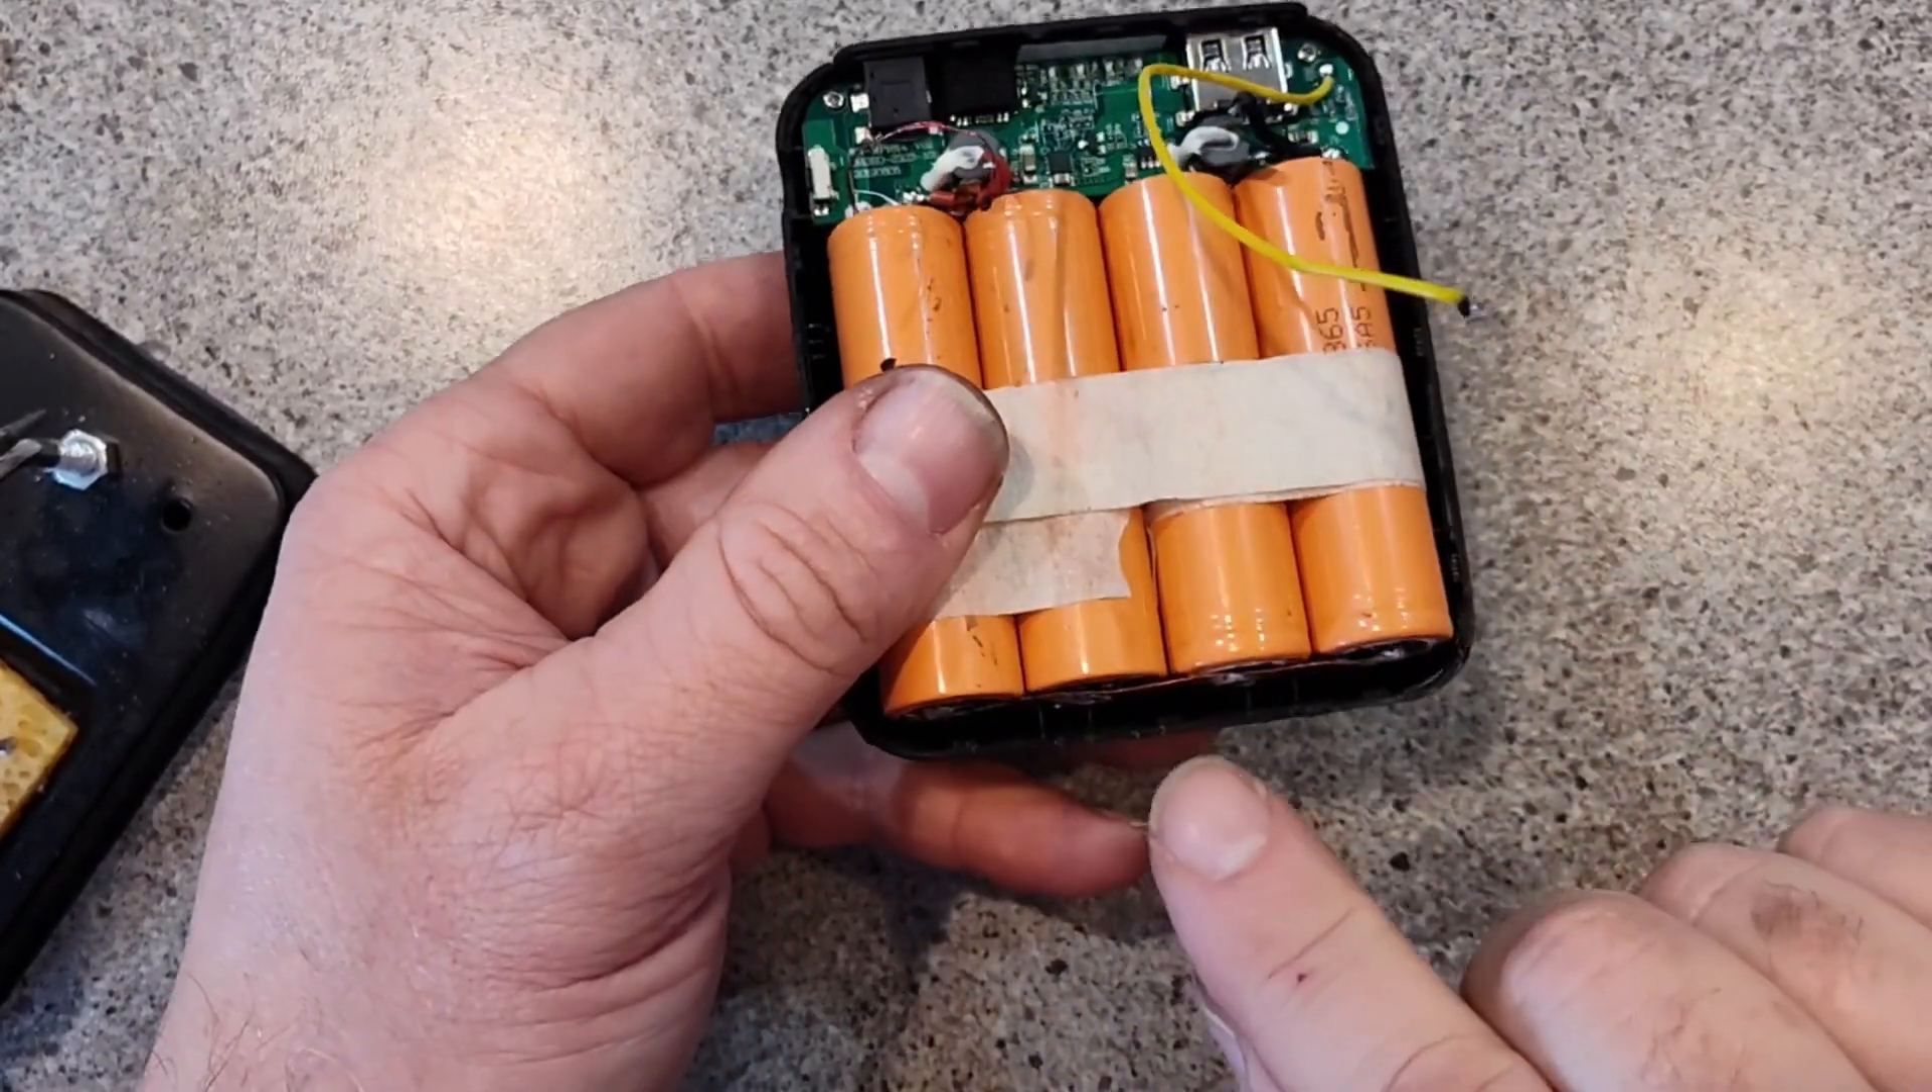We still have to get this battery management system wire back here so that's the first thing we're gonna do.